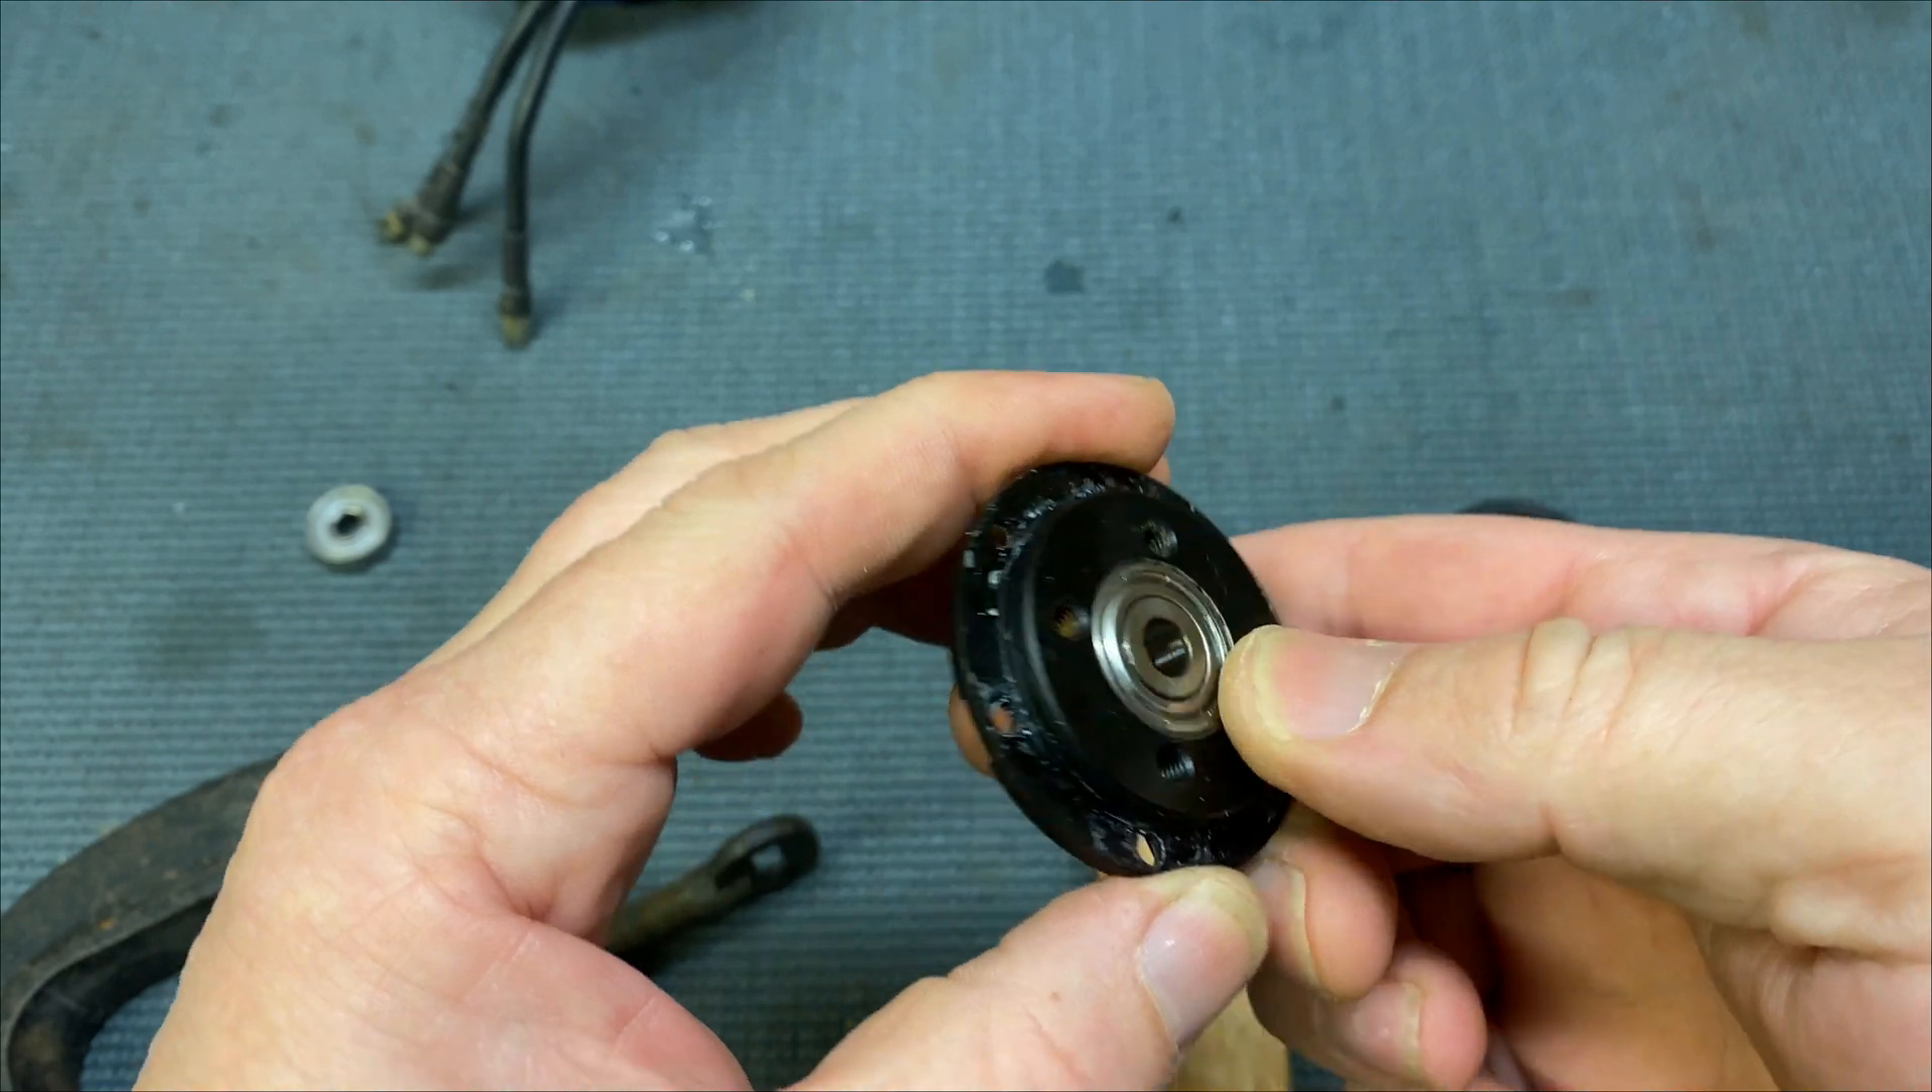The bearing is nicely housed in there now.